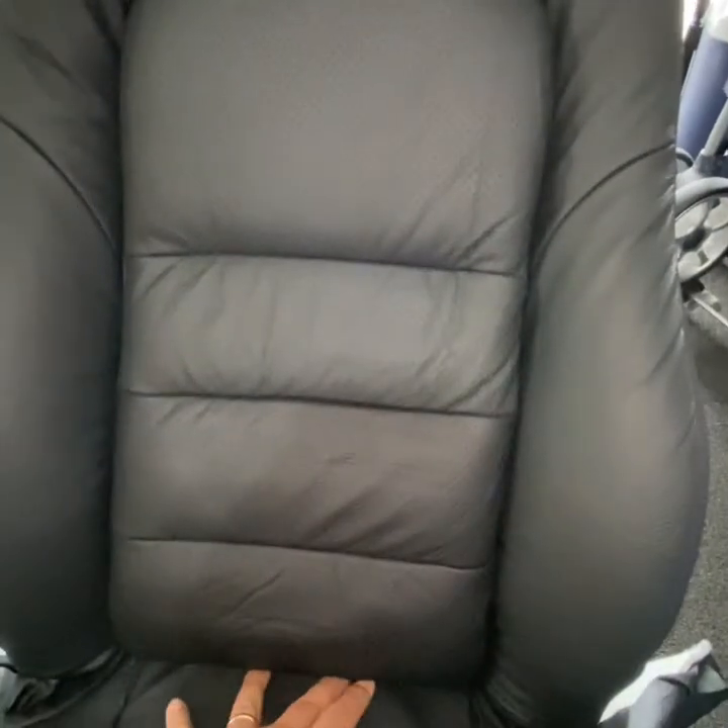All right so there we go this is the center cushion in place.